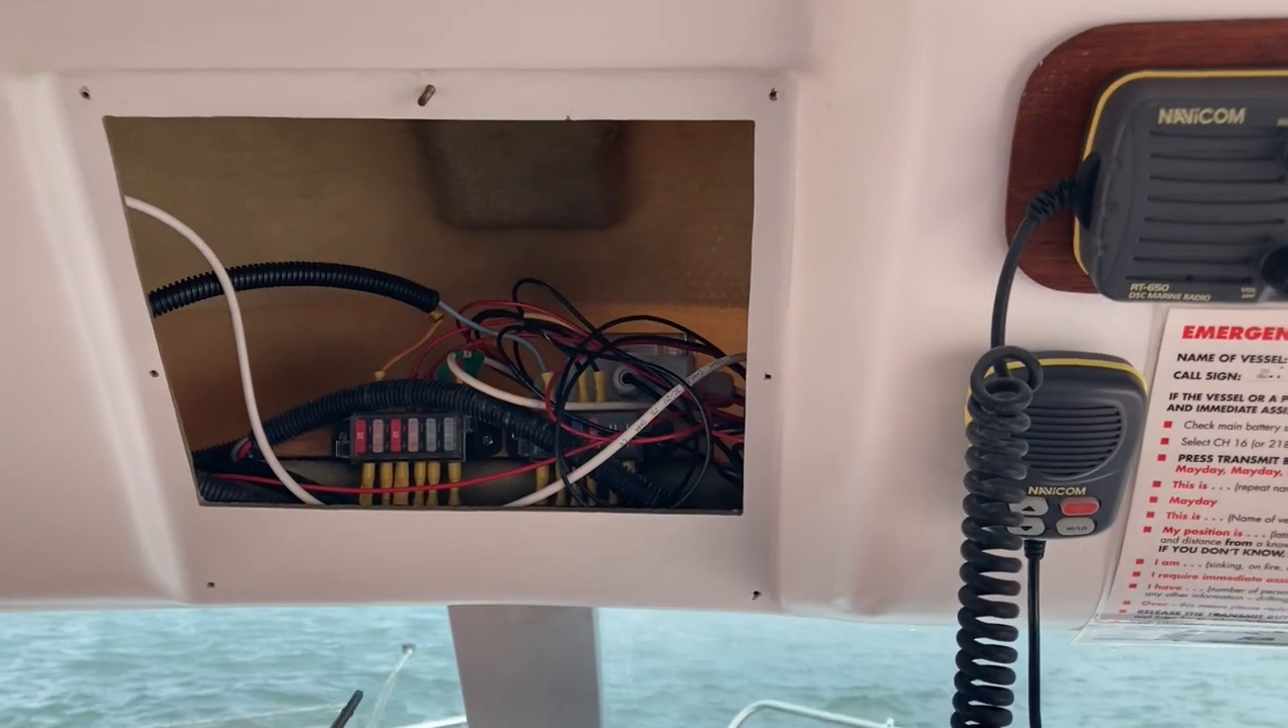Well, I've taken off the access panel, which gives me great access to the radio and behind.